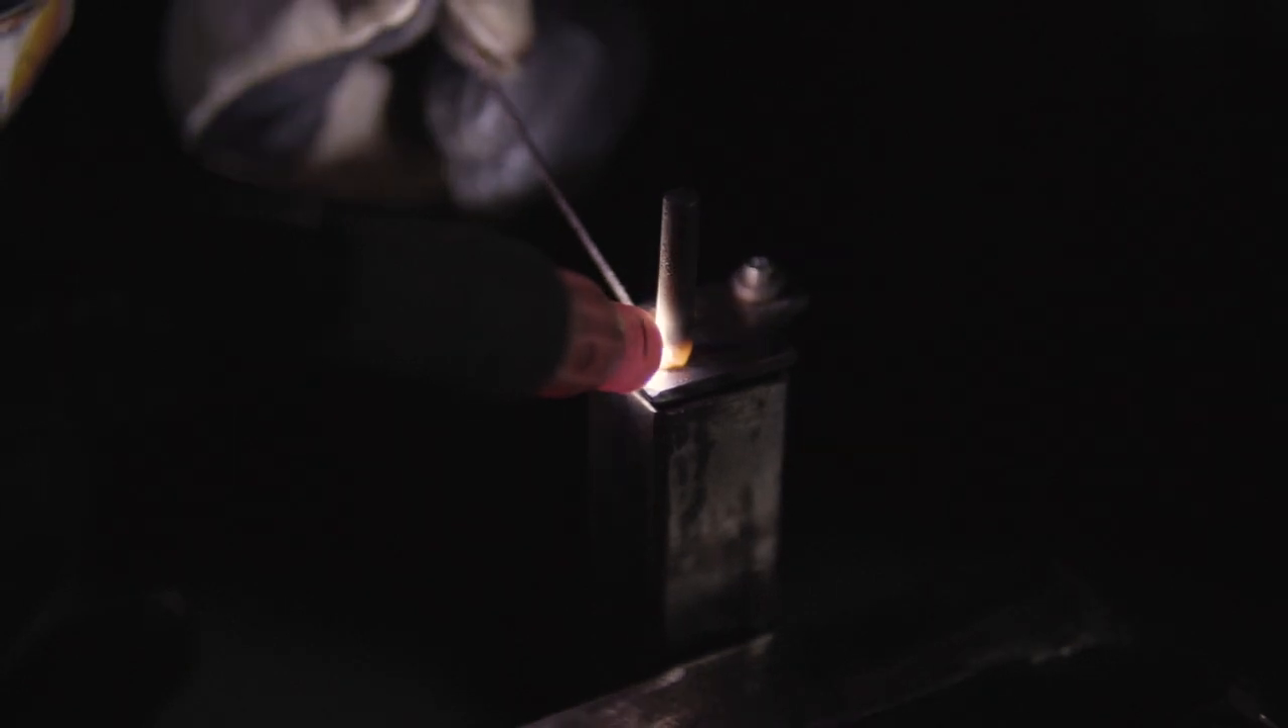You should now have a working moveable lid, however this lid now needs a handle, so using some scrap round bar, cut out a small piece and weld it to the opposite side of the hinge mechanism.